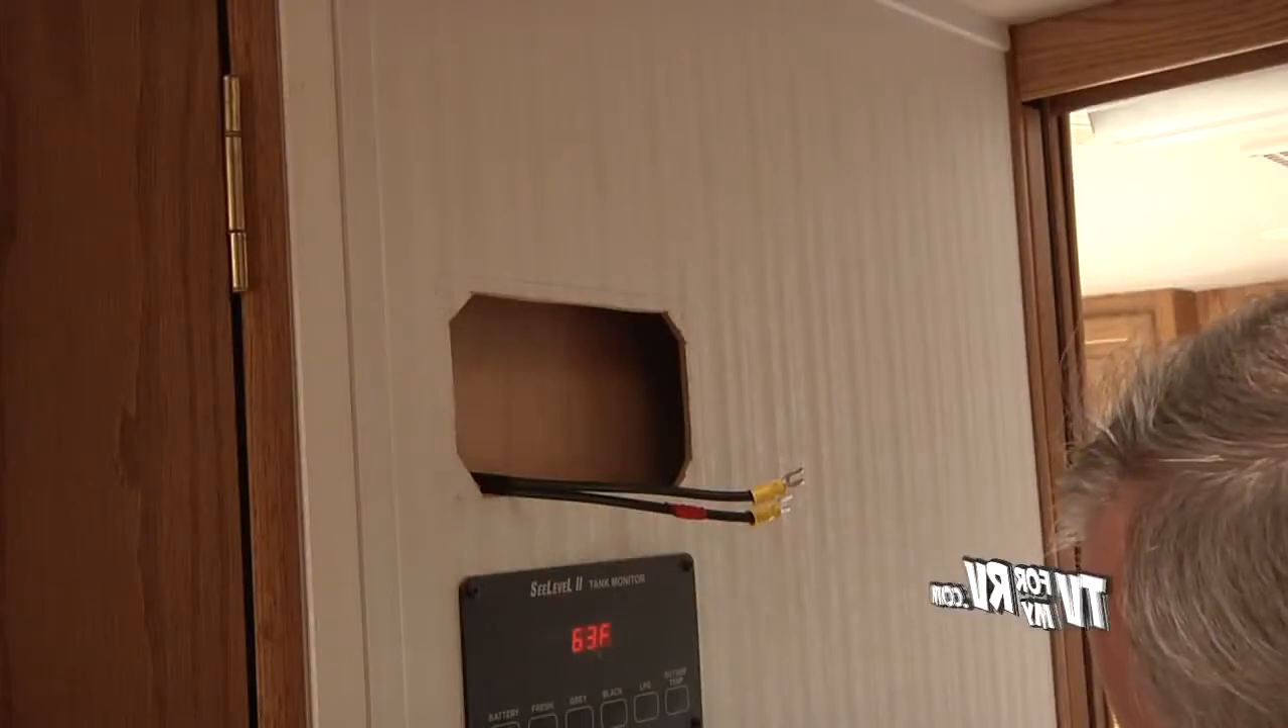And now, we'll put the wires coming from the battery through the hole to the charge controller. We've installed the slip-over connectors onto the wires coming from the battery.